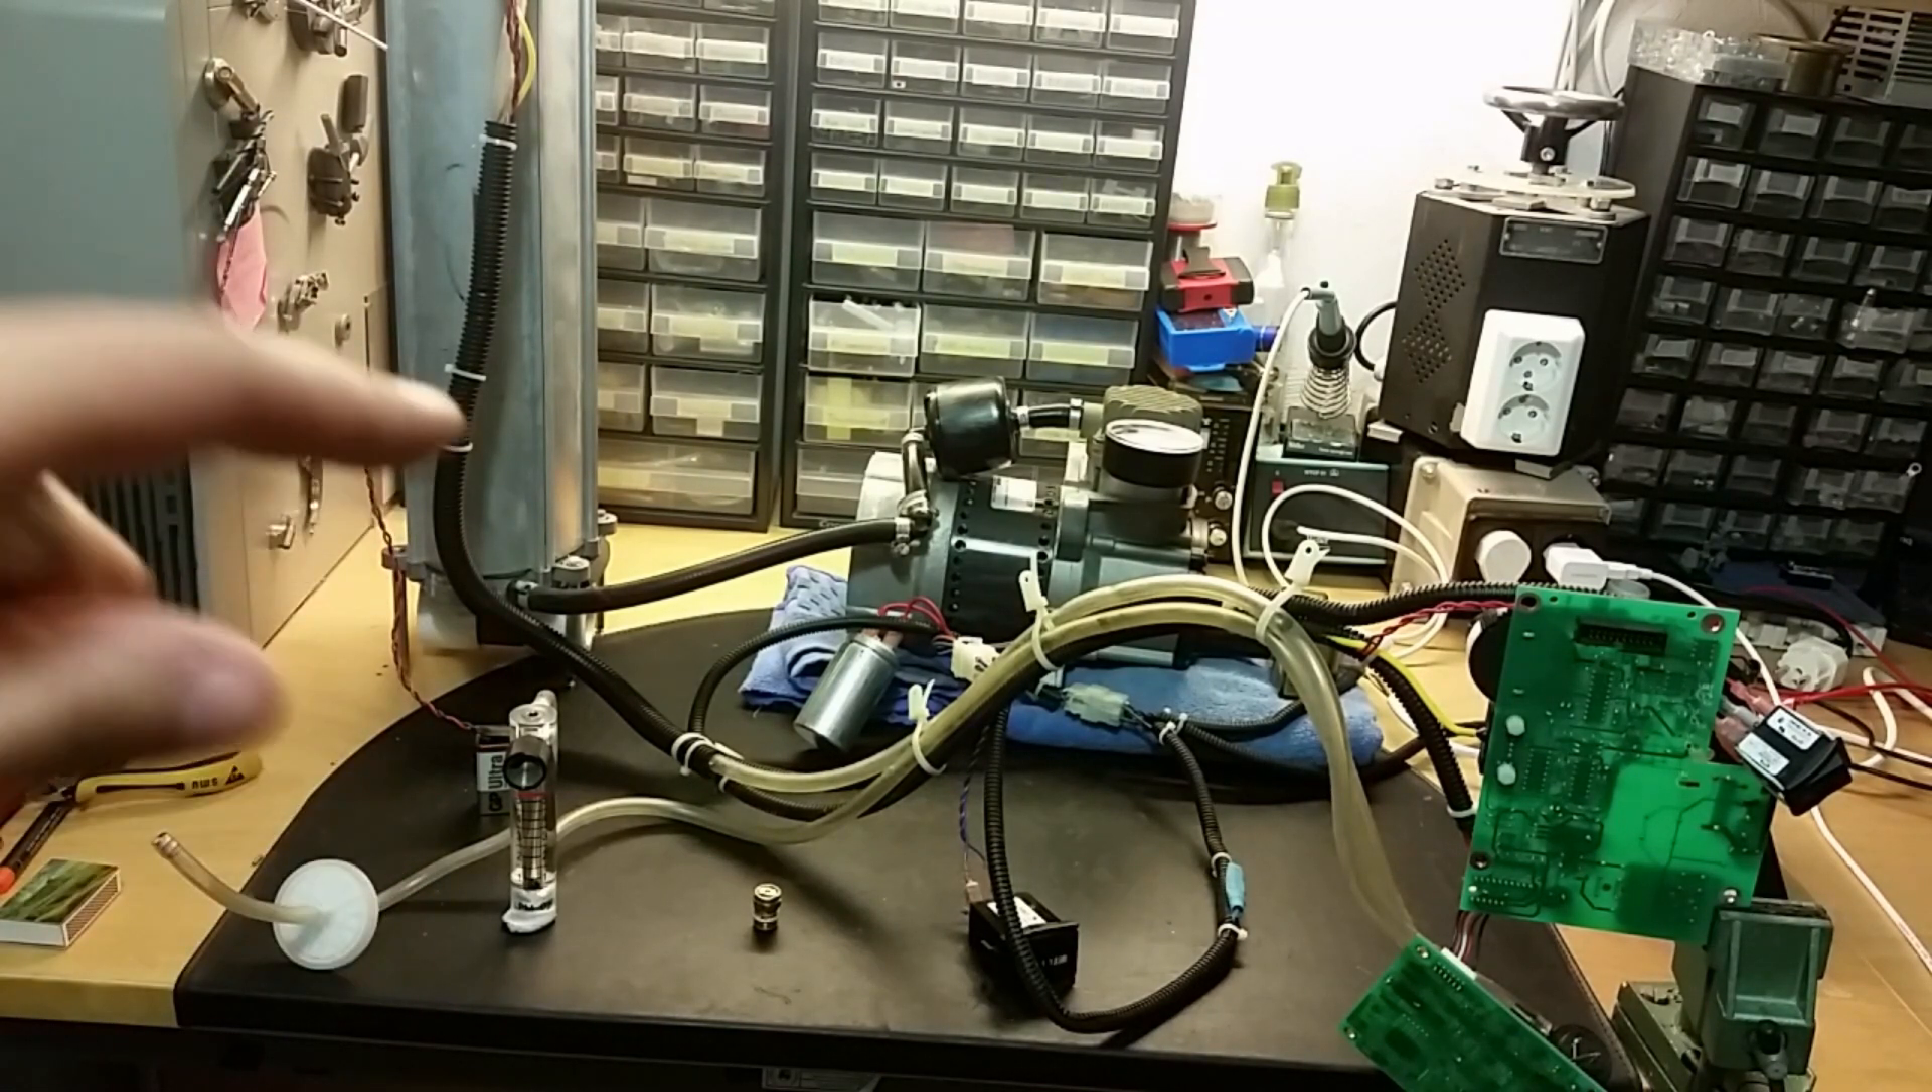This is totally stripped down. All plastic casing is removed.